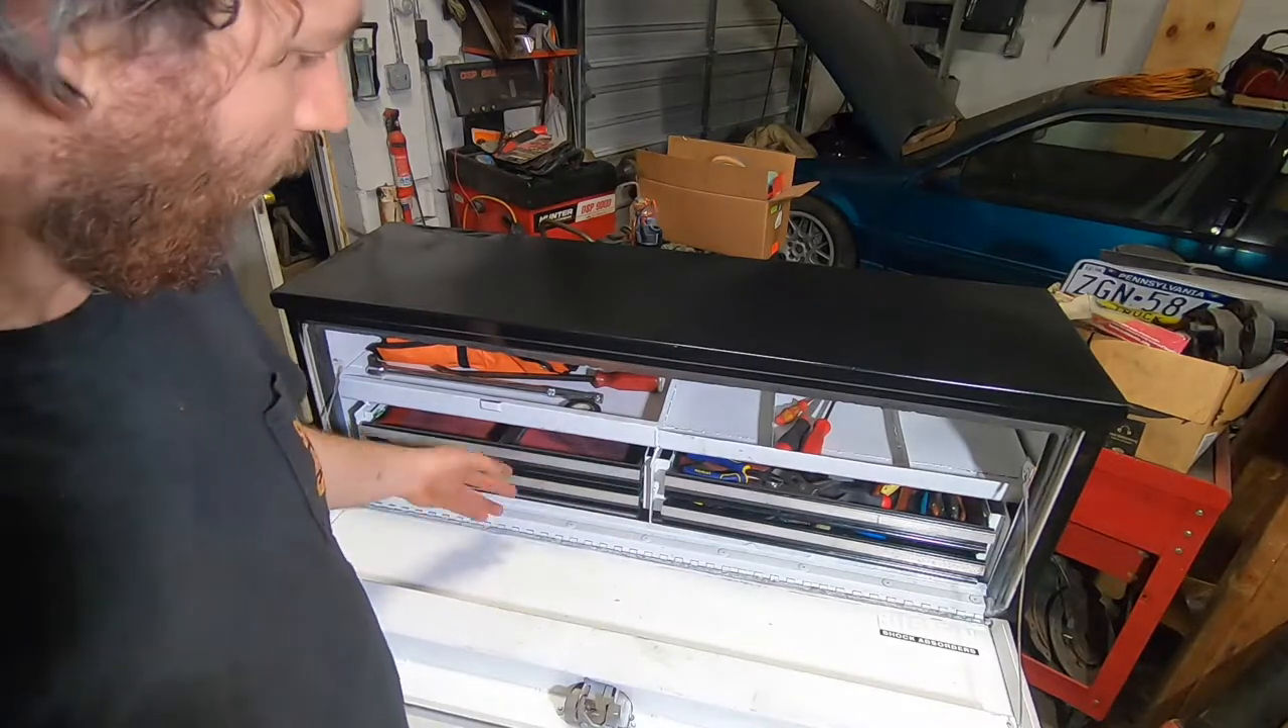So anyway since i filmed last got all the drawers back in here.